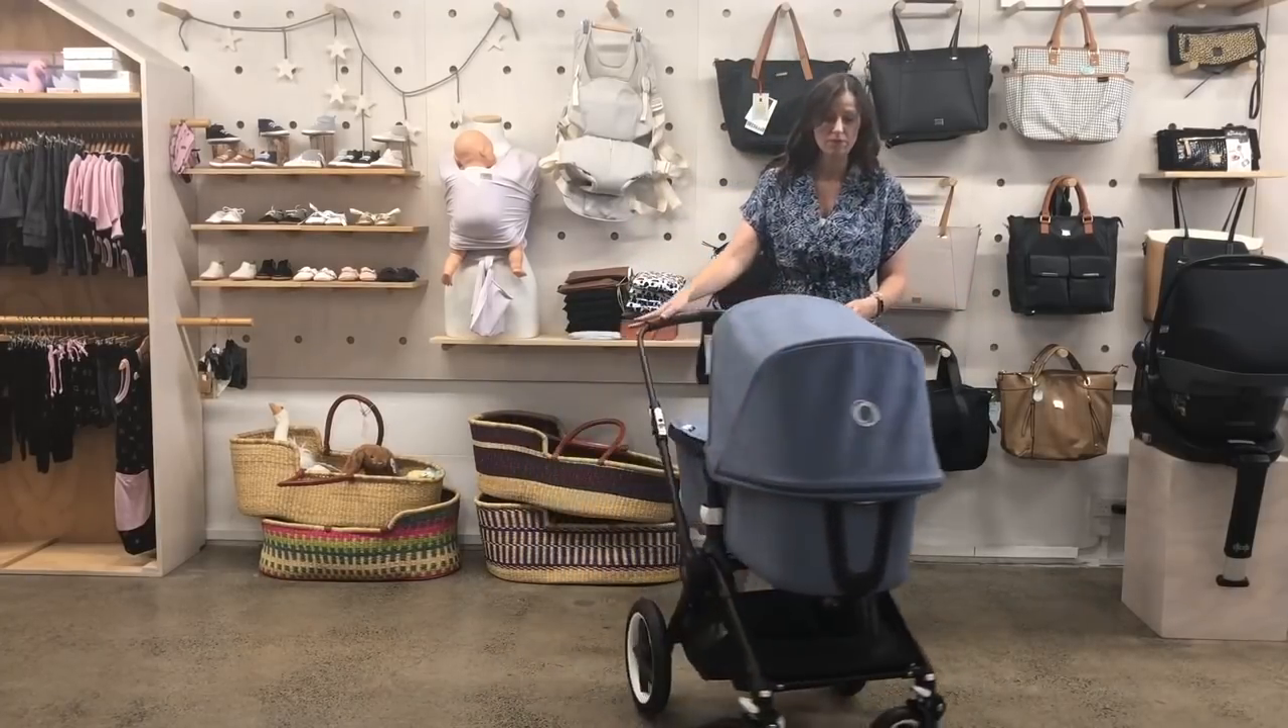Okay, so that's done now. We've got the carry cot or the bassinet attached to the stroller. Looks beautiful. It's a little bit higher than other strollers, other Bugaboo strollers.